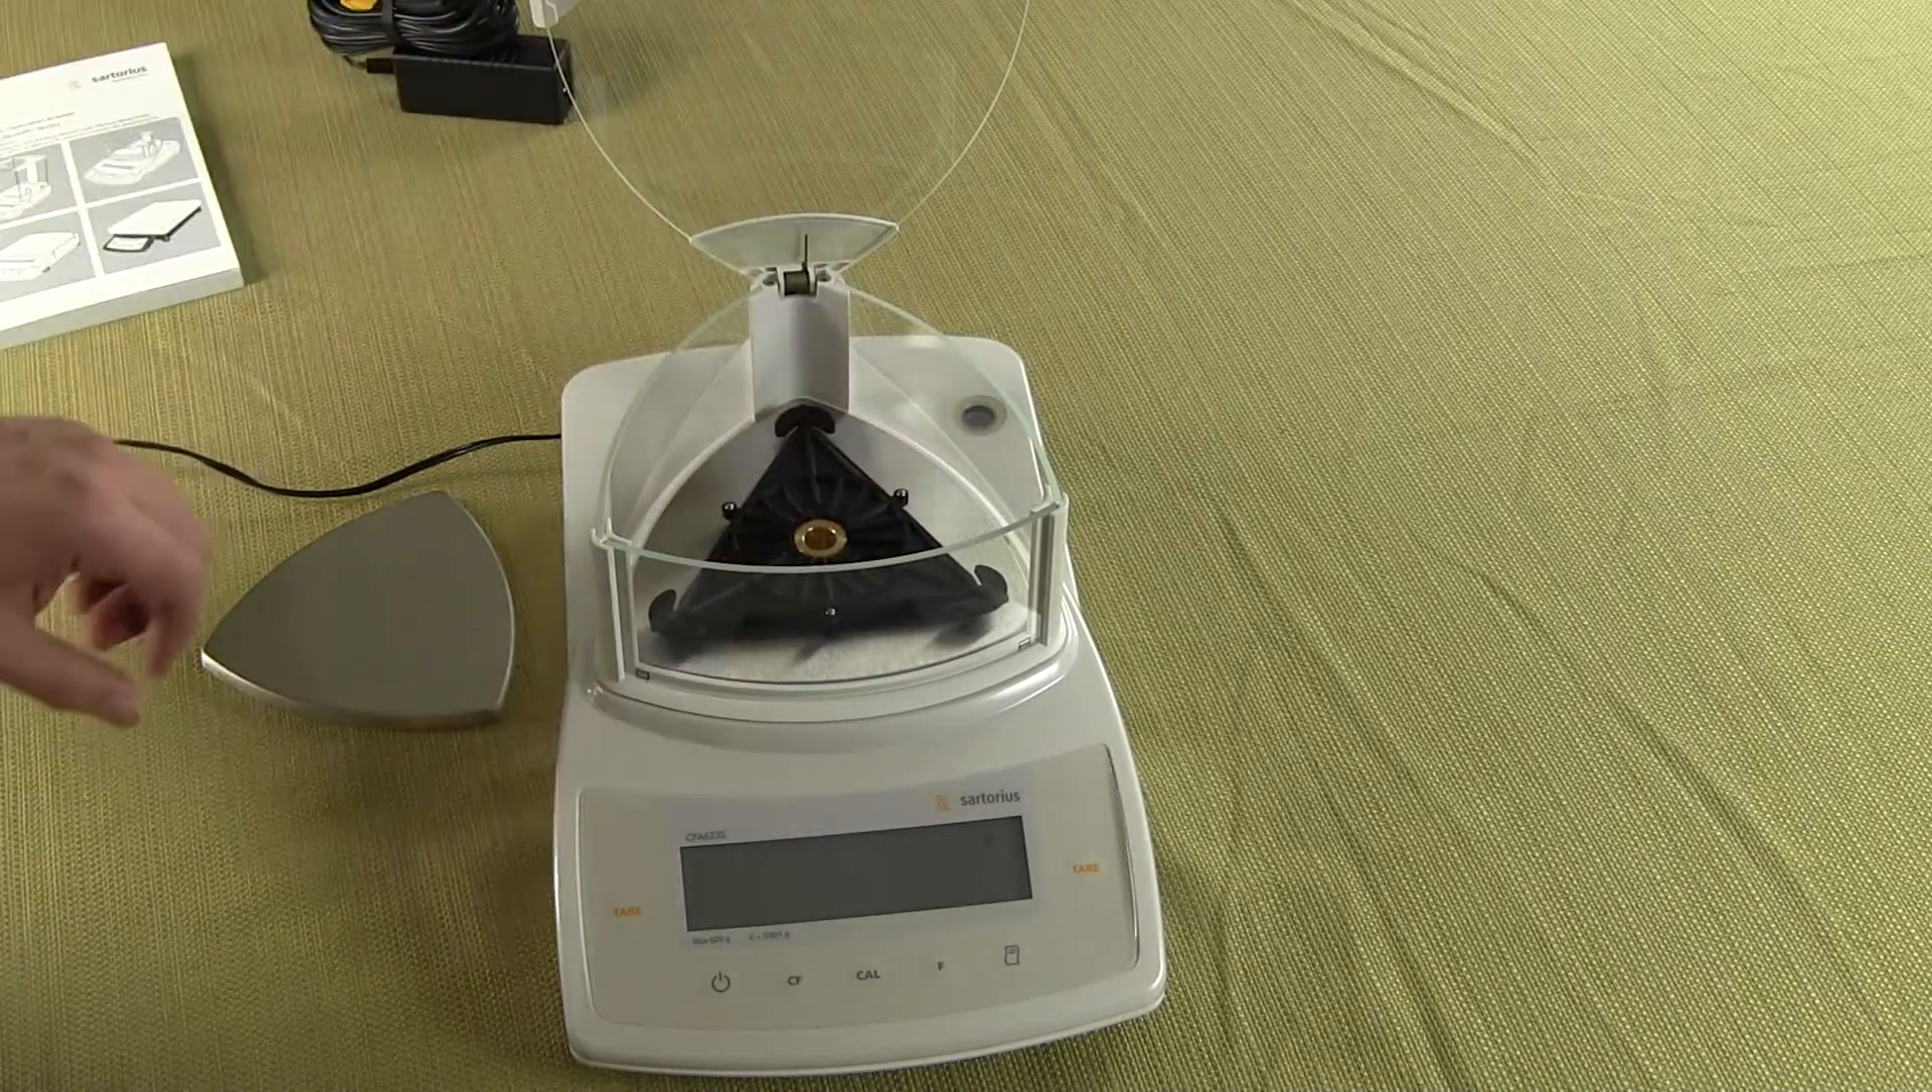And the pan support just goes right on and you can see it's in place. I try to turn it and it's locked in place.